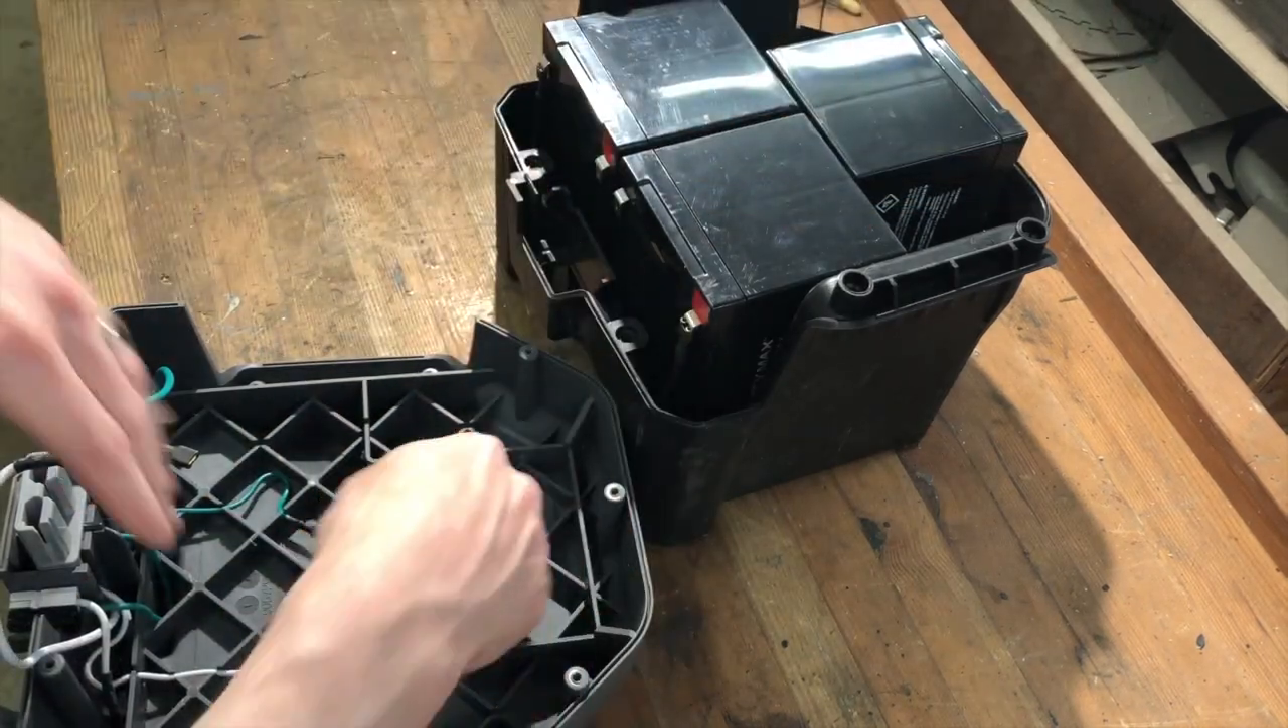I found the top will not go on. Right now, the way these batteries are wedged in here, they're kind of coming apart, so it won't fit.